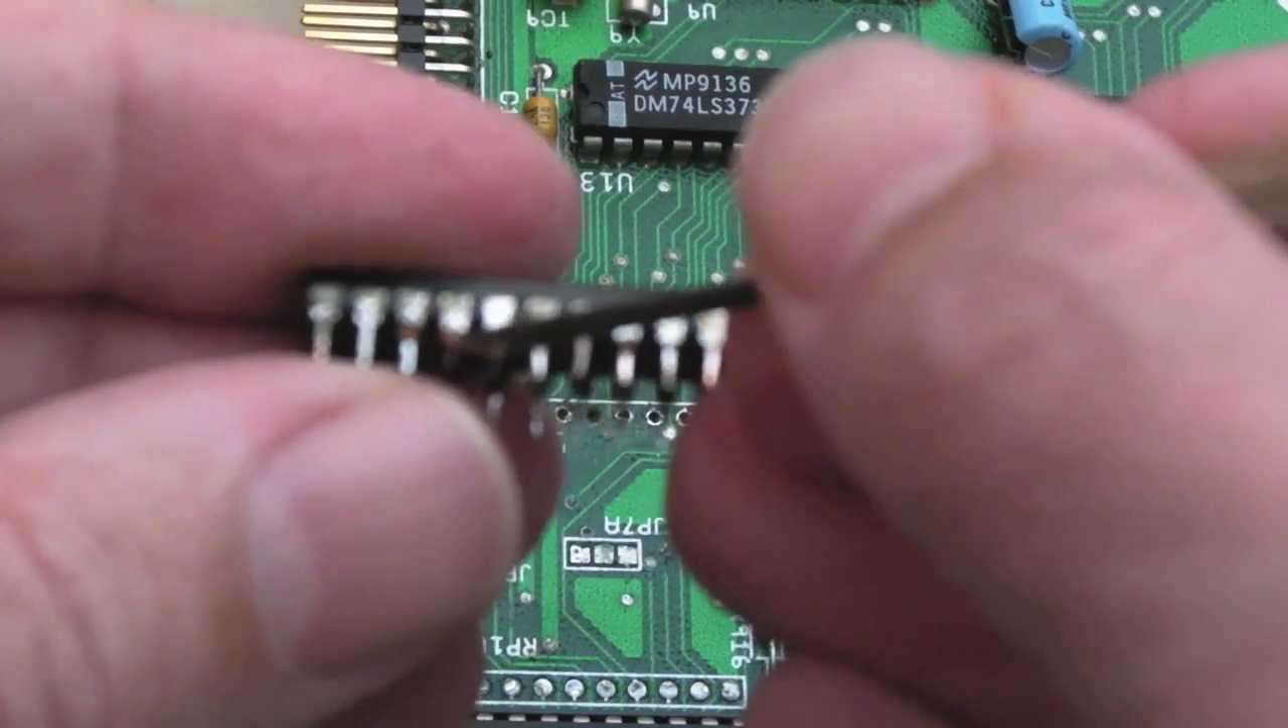OK, well I got the chip off there.